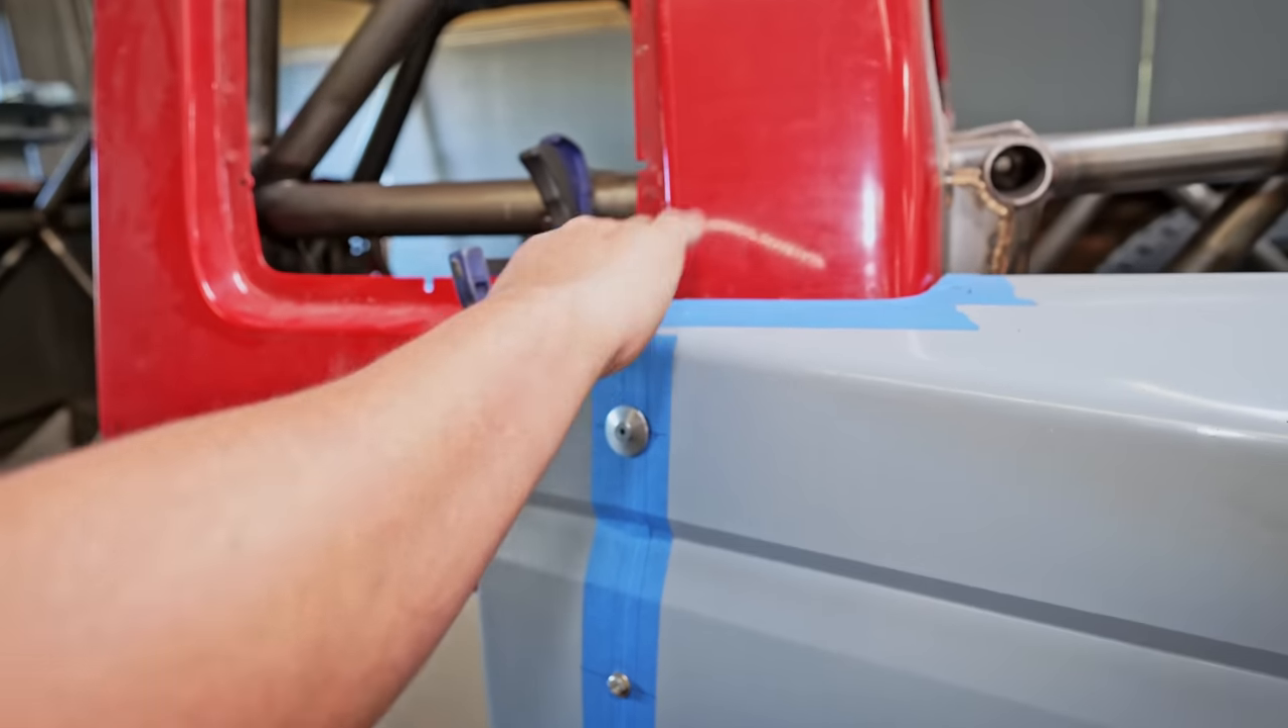If you notice the bedsides come way onto the cab this will get notched out.